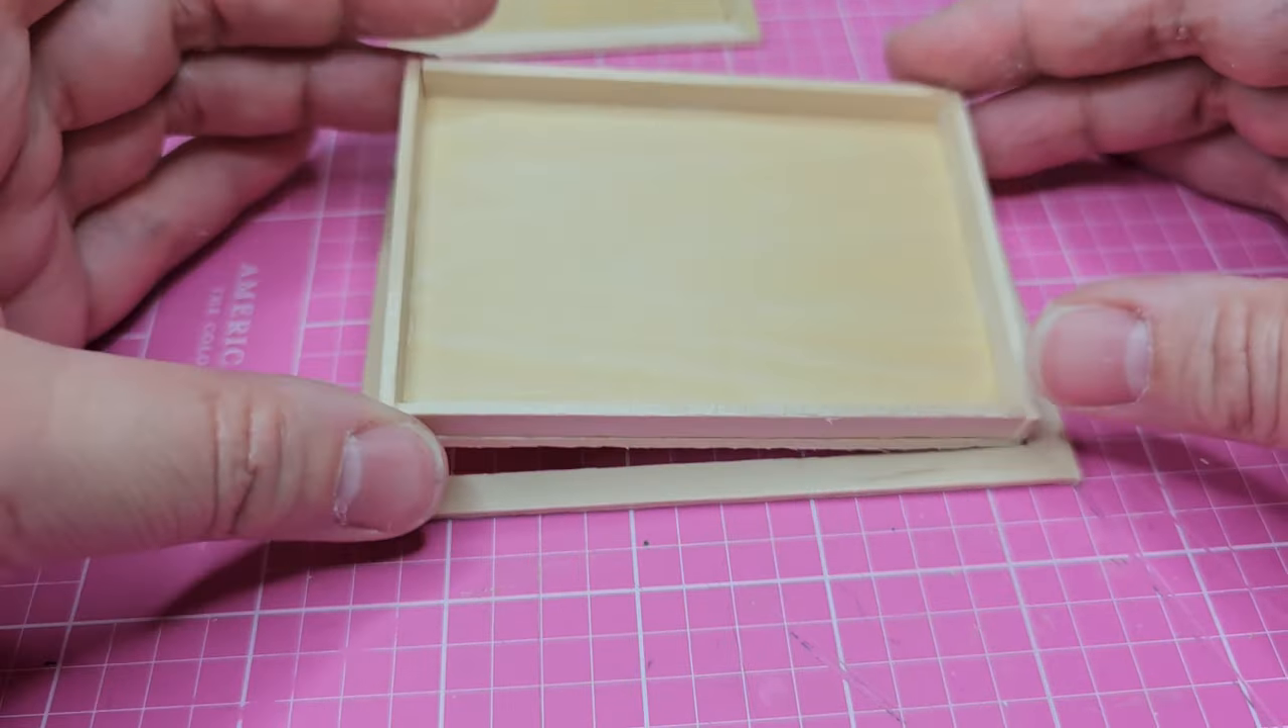I haven't glued the base down to the frame yet.